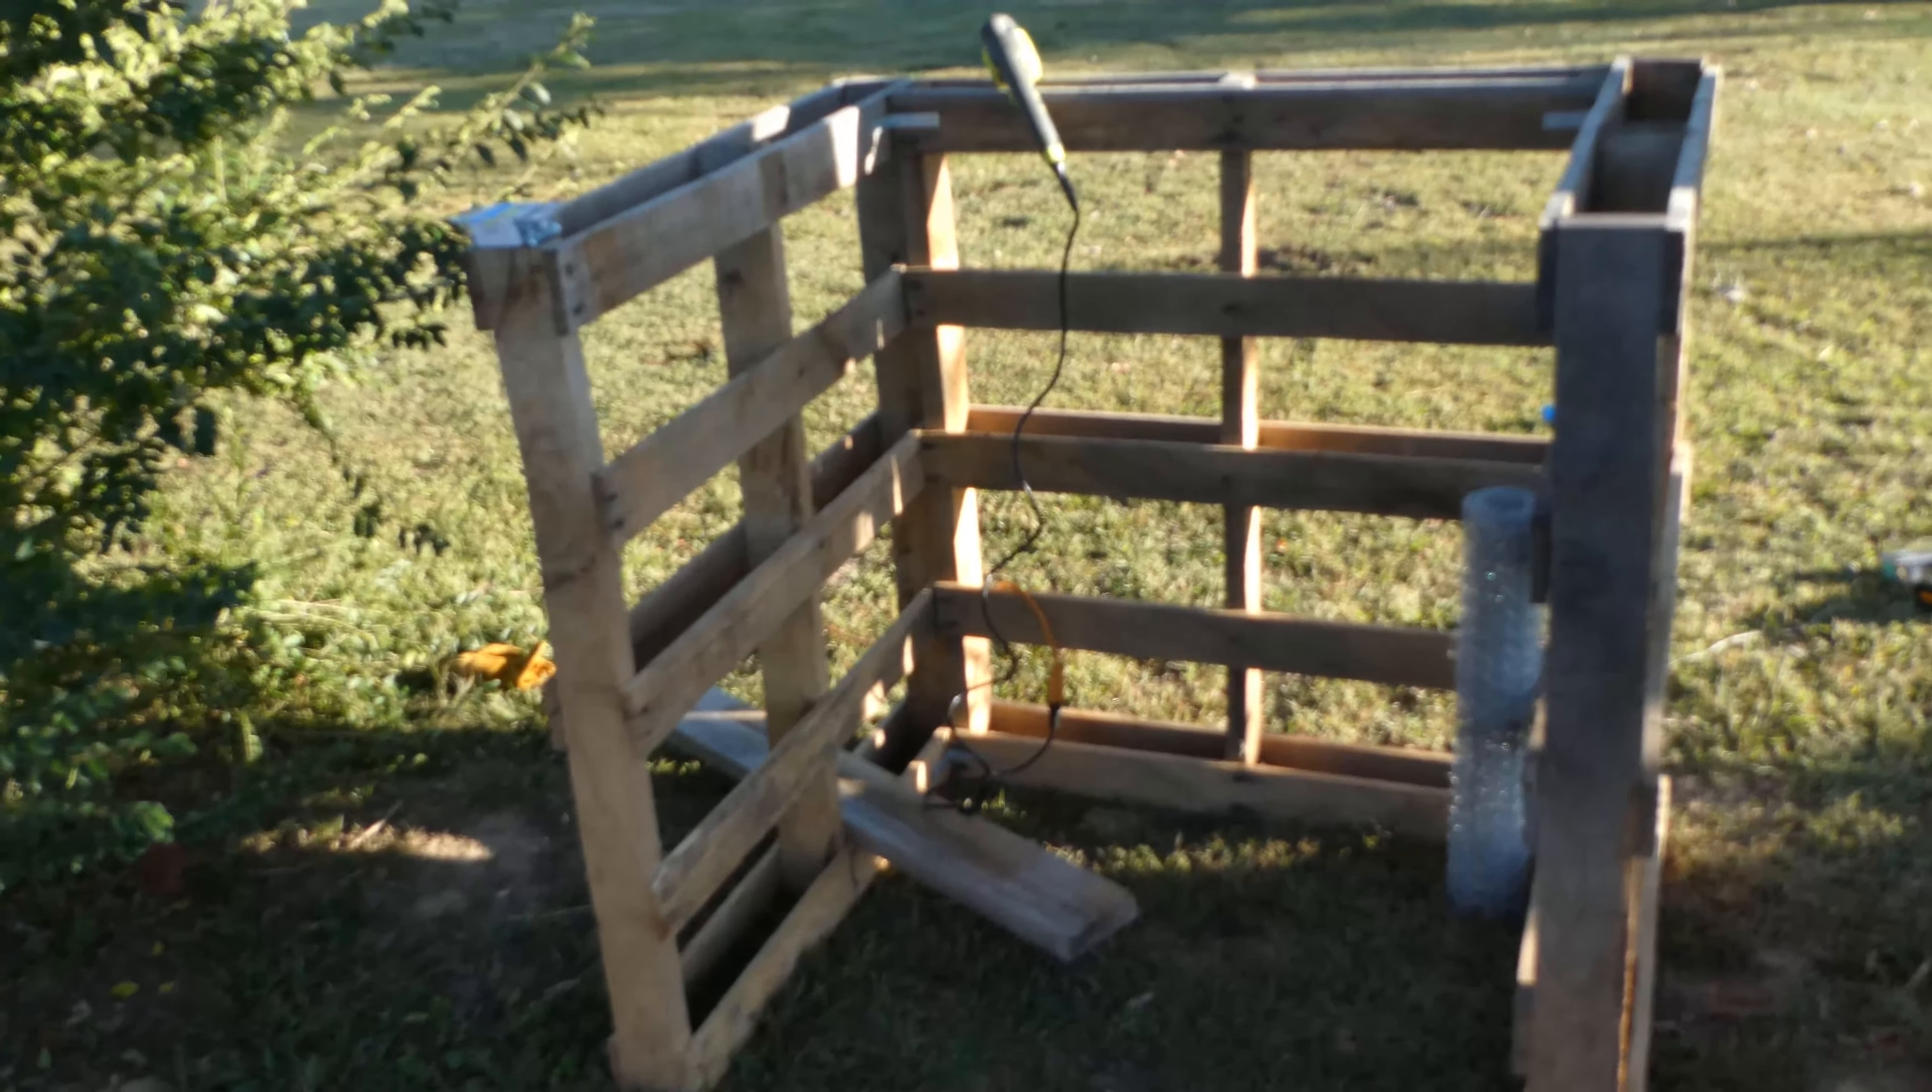Now you can see and these particular pallets these slats are quite a ways apart so I'm going to end up dumping half my compost out into the yard instead of keeping it in the bin.